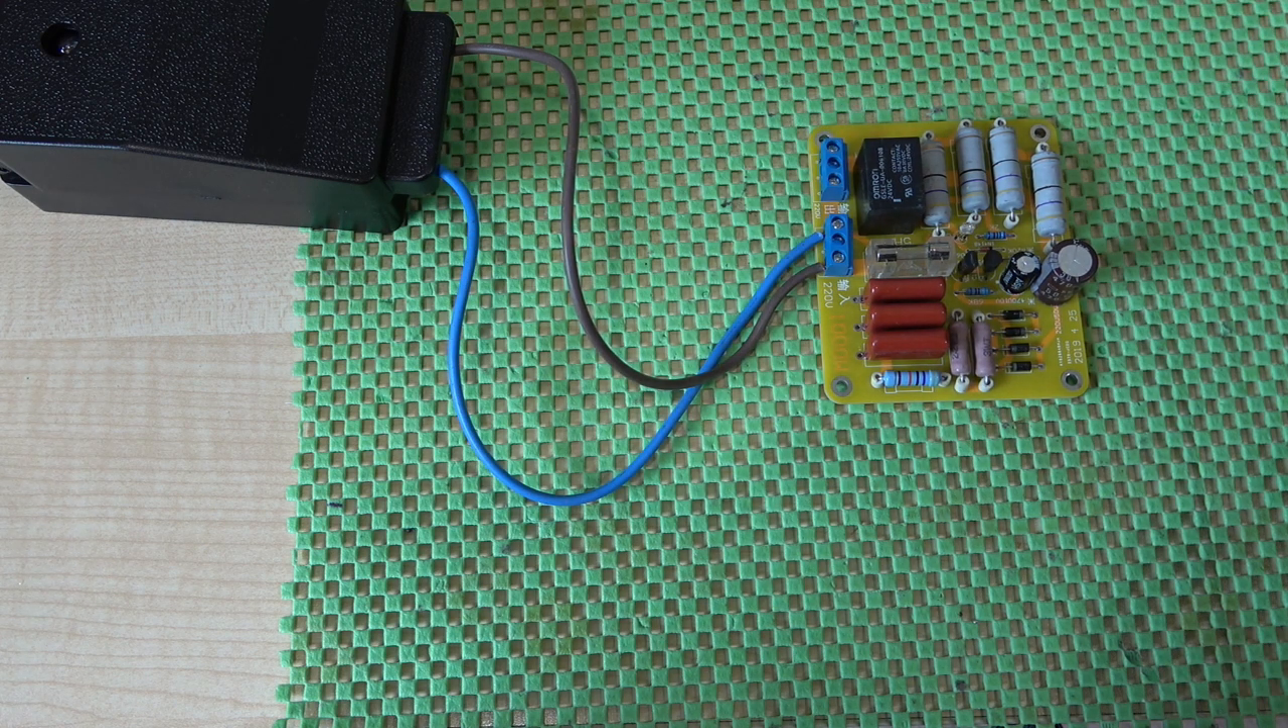I haven't got anything connected to the output at this stage but keep an eye on the LED which I'm about to apply power for the first time so all right power's on.